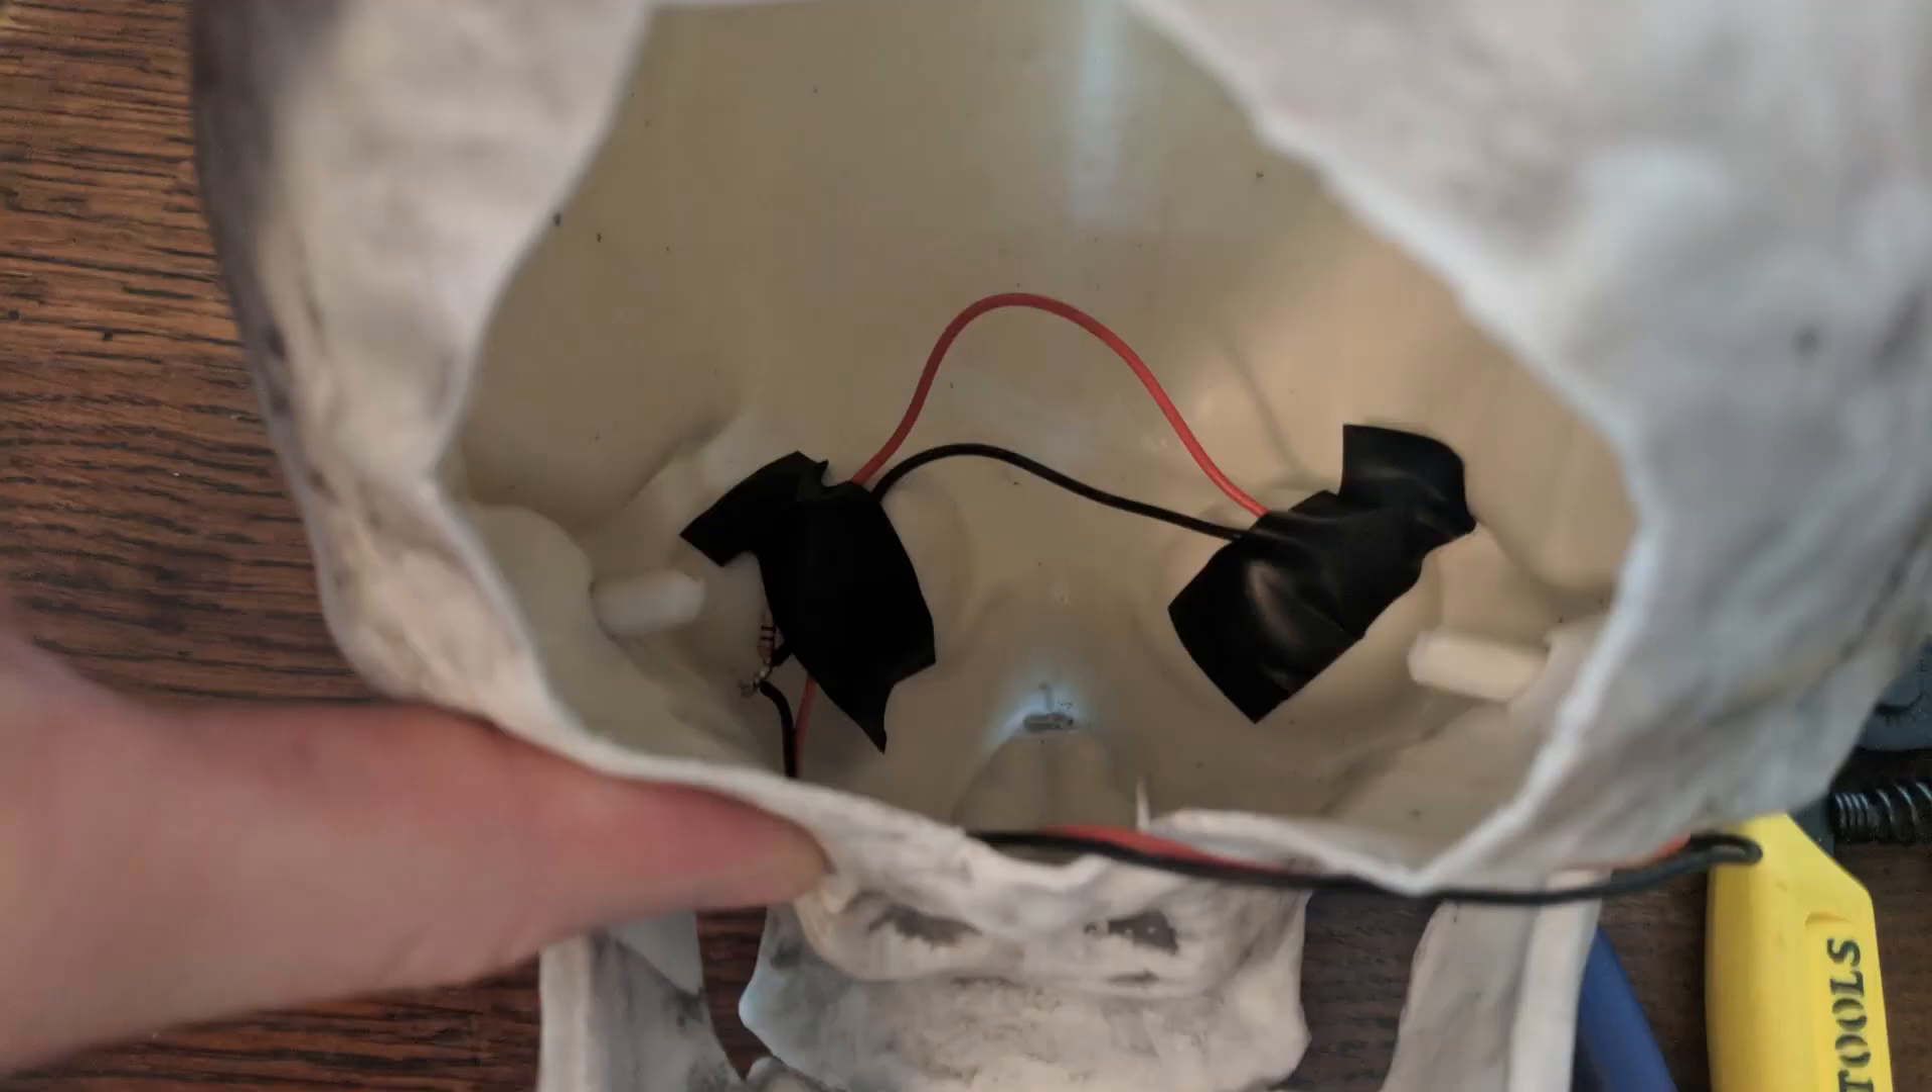Once I got the LEDs in place, I secured them with a bit of electrical tape.